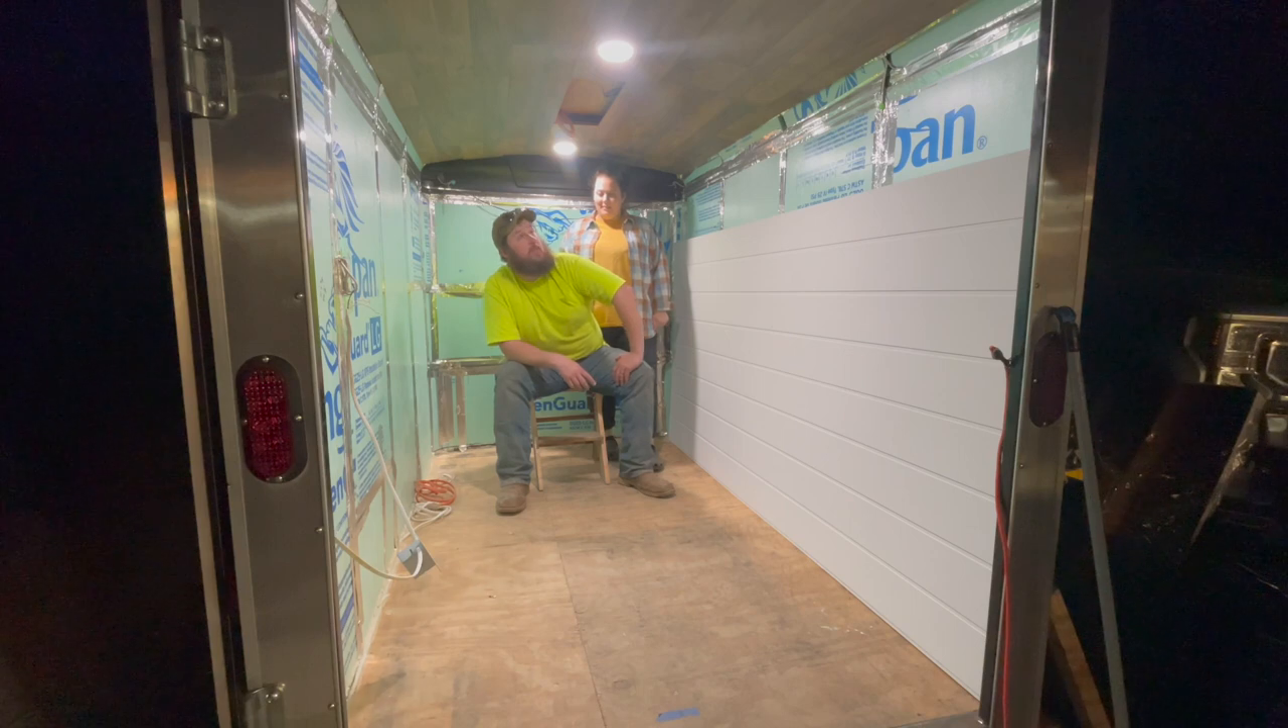We got the roof in, or the ceiling in, and we got the lights up.